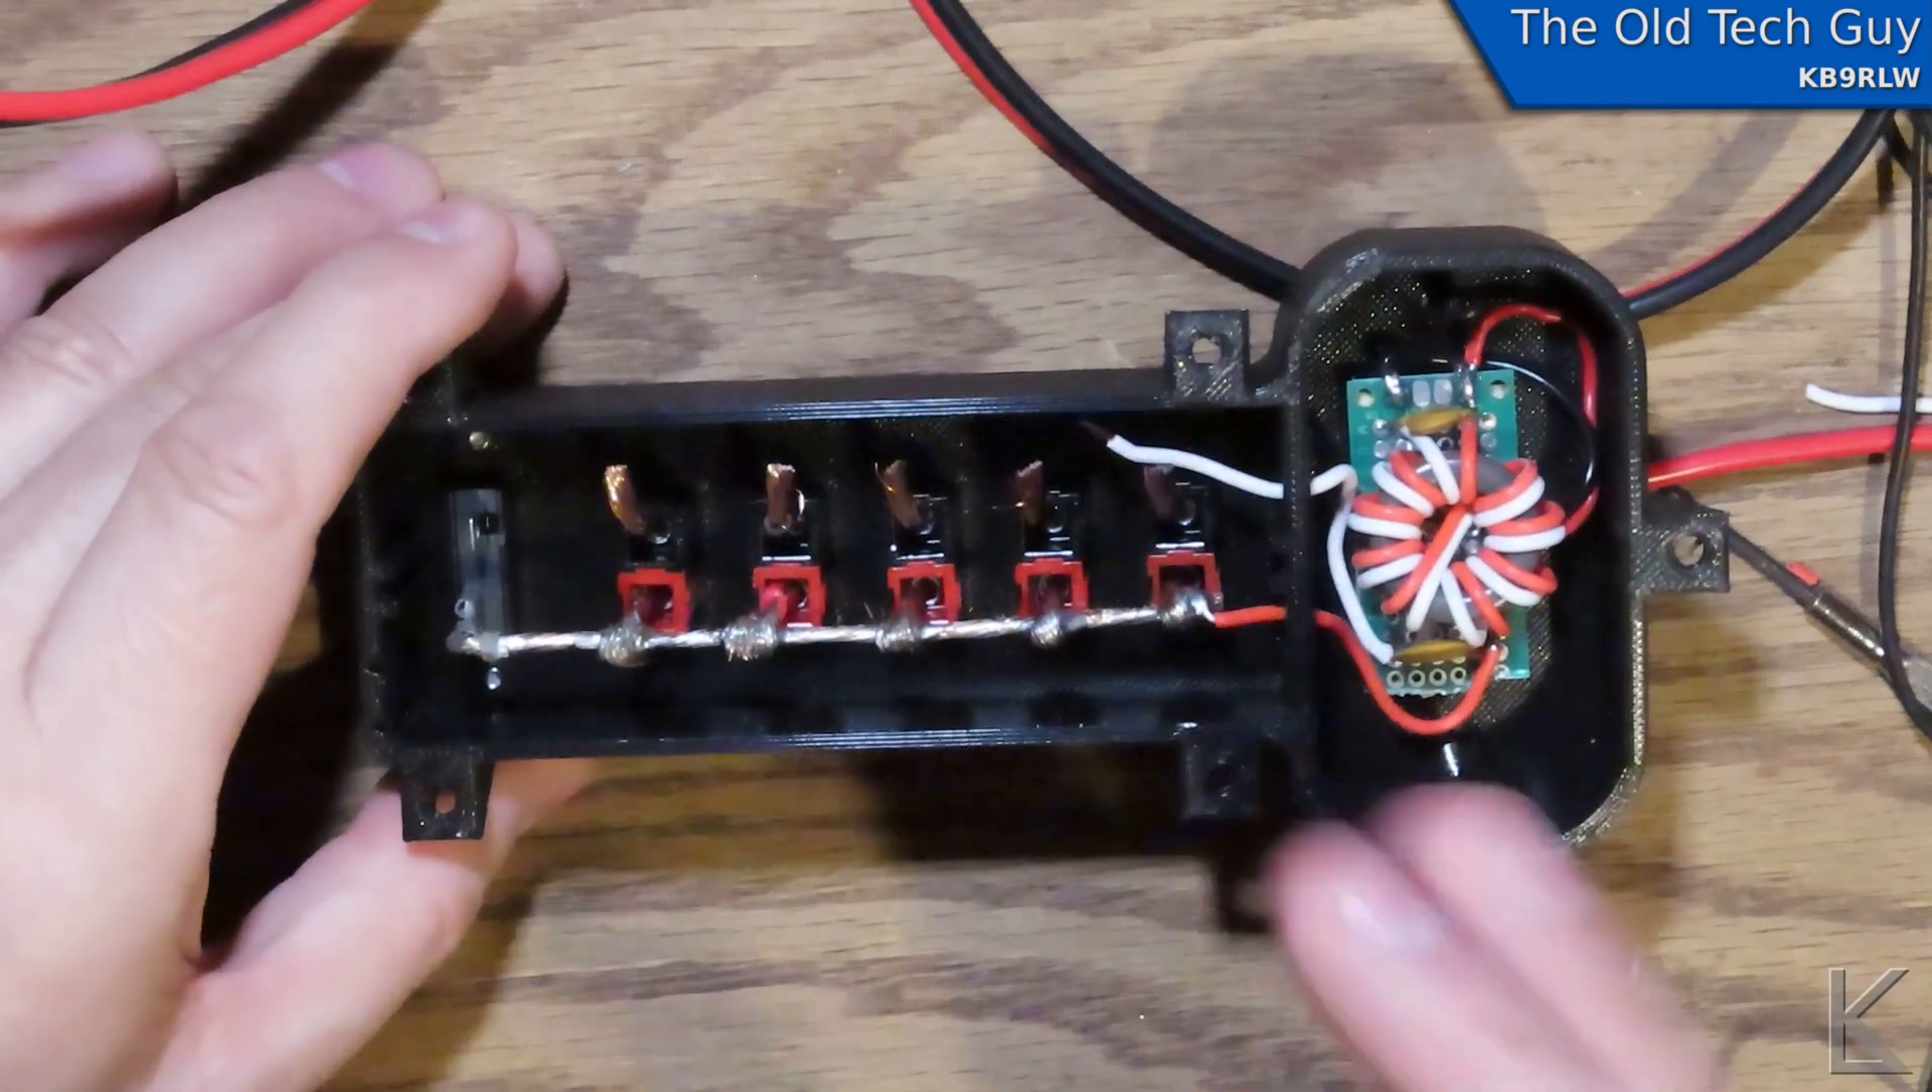The filter board tucks right in here real nice.